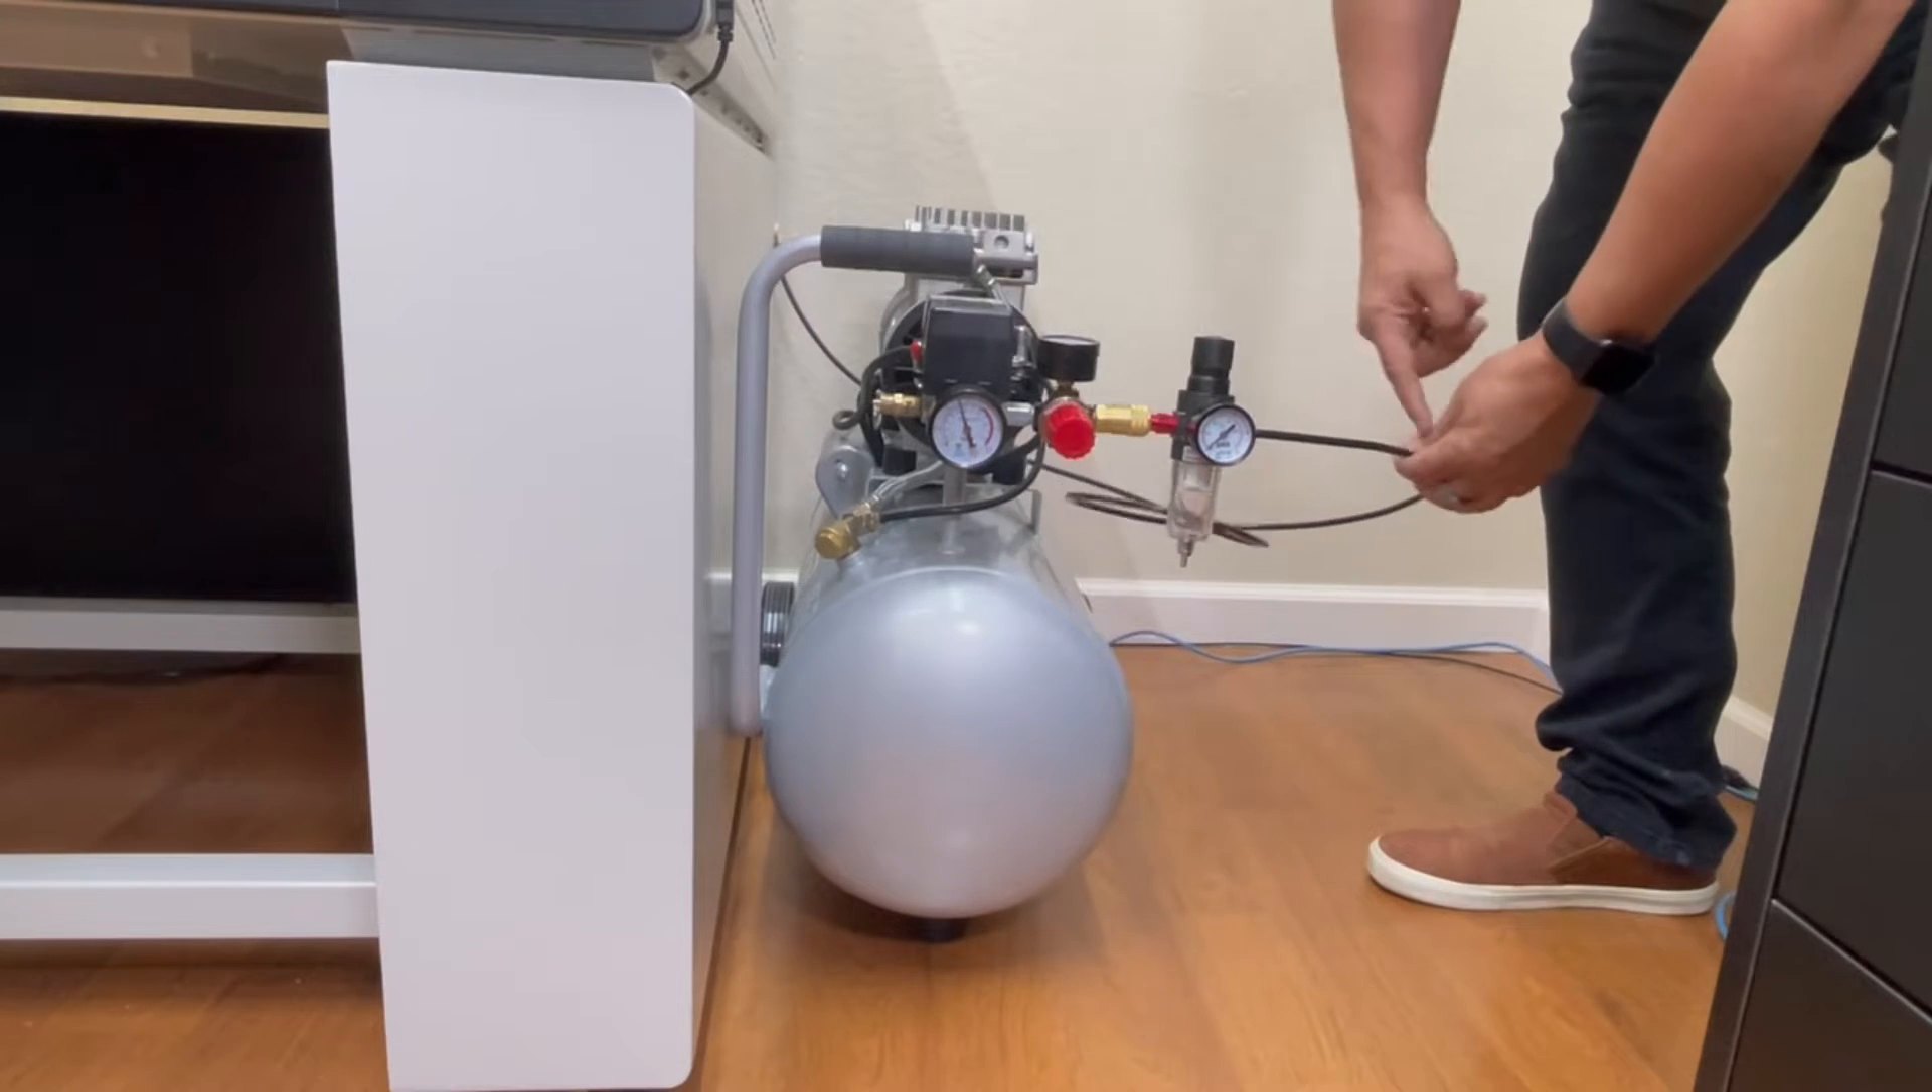I realized that the regulator and hose are sticking out way too much.